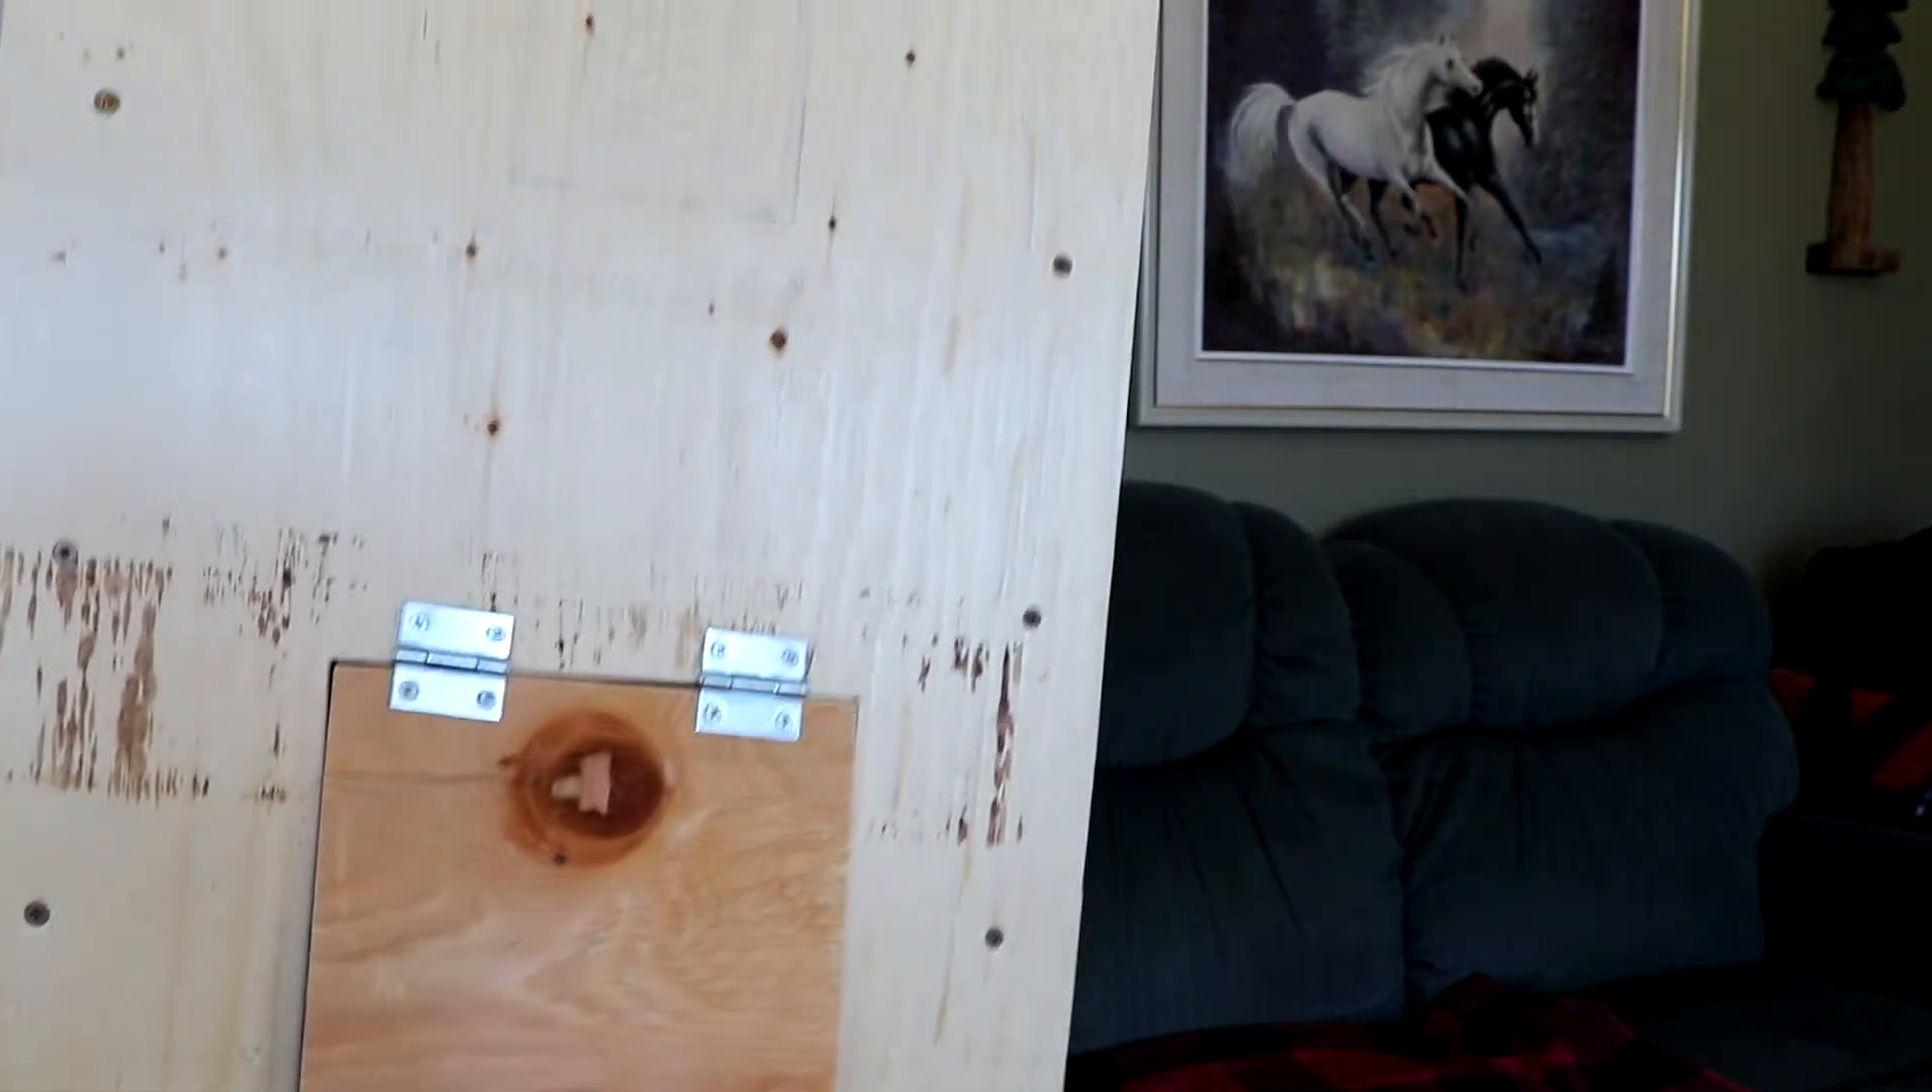So anyhow I decided to add a little side cleaning flap. Just with a couple hinges here.